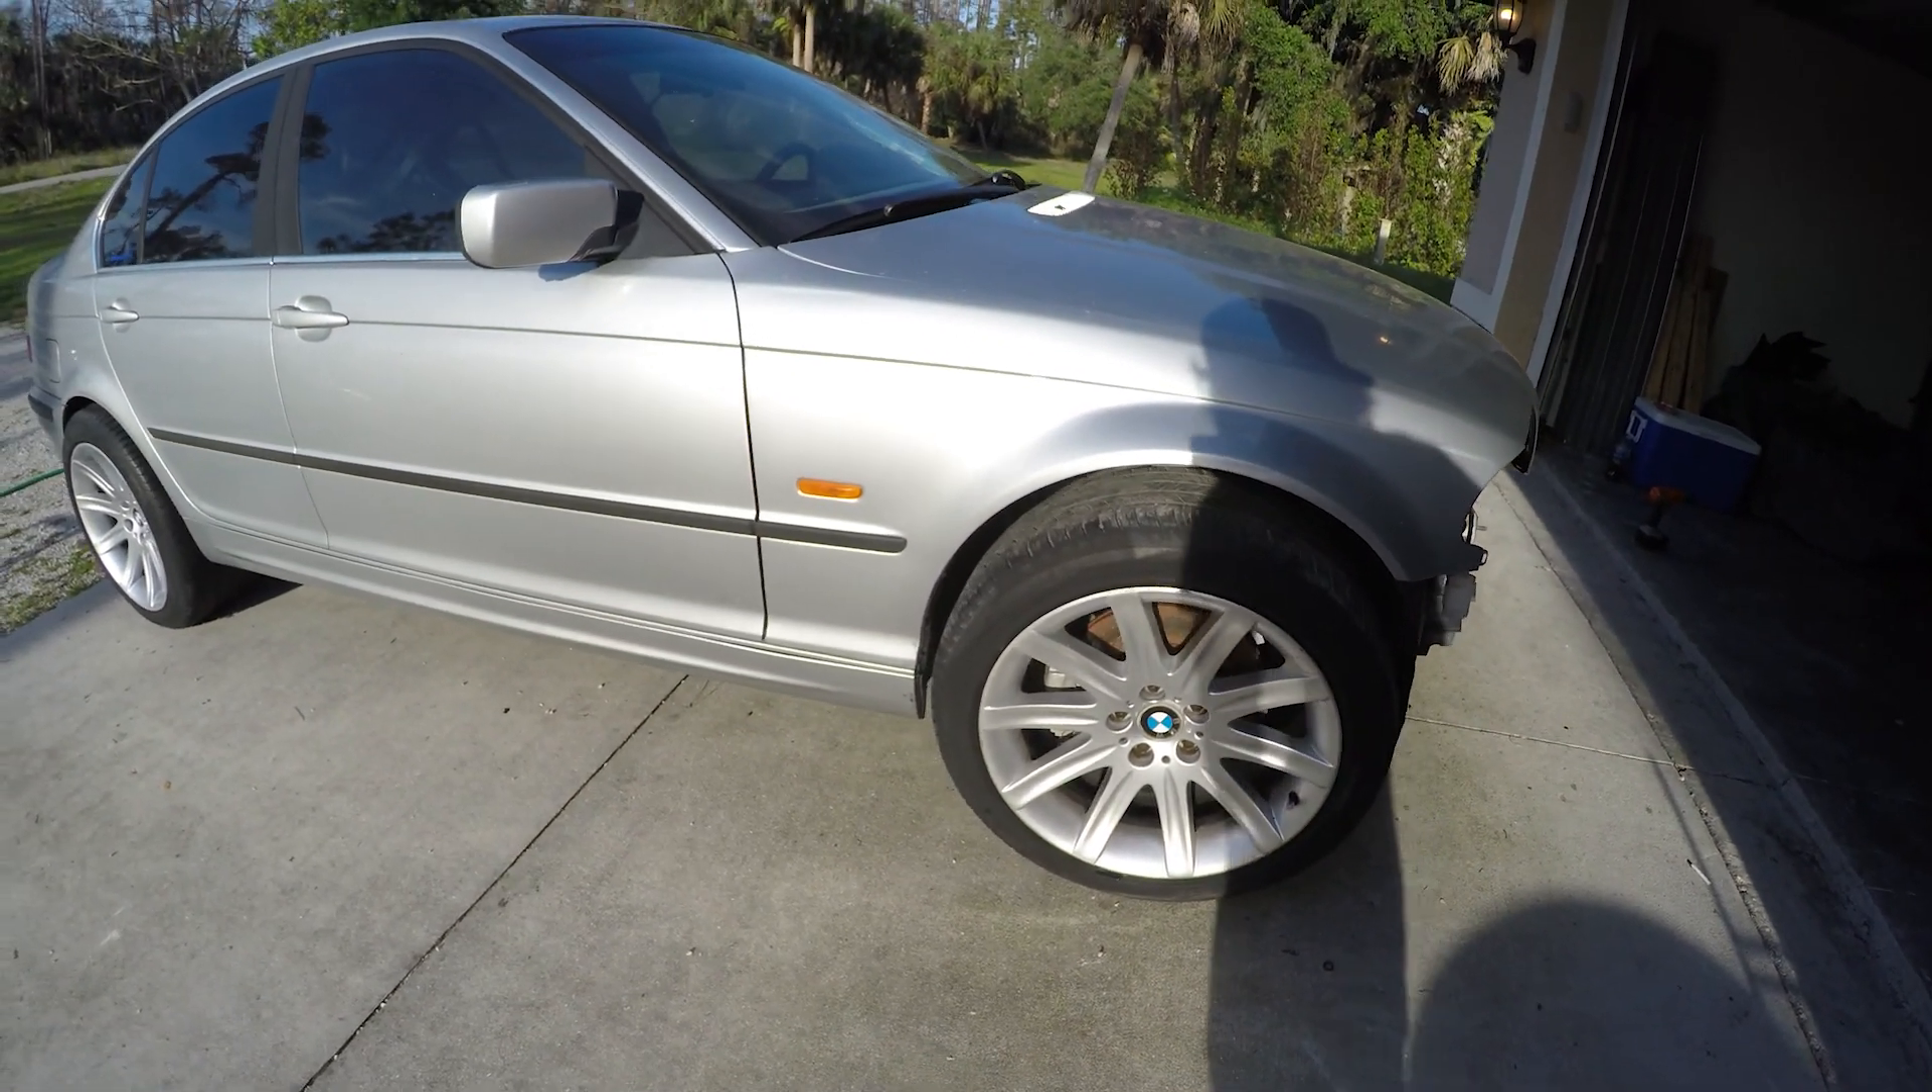So the style 95's made it on the car uh they fit even with the really big tires which i think kind of looks goofy at the moment but only because the car's sitting so high.